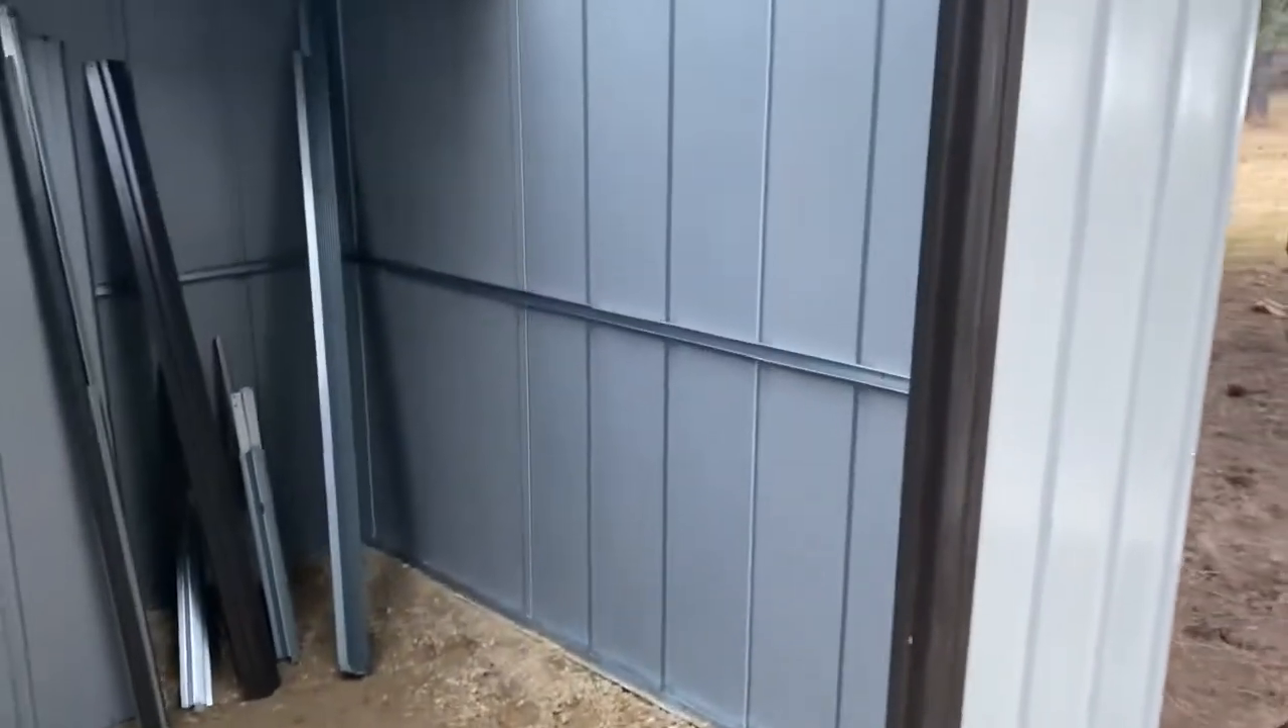All right so we got all the side panels on and then we got these rails on here.